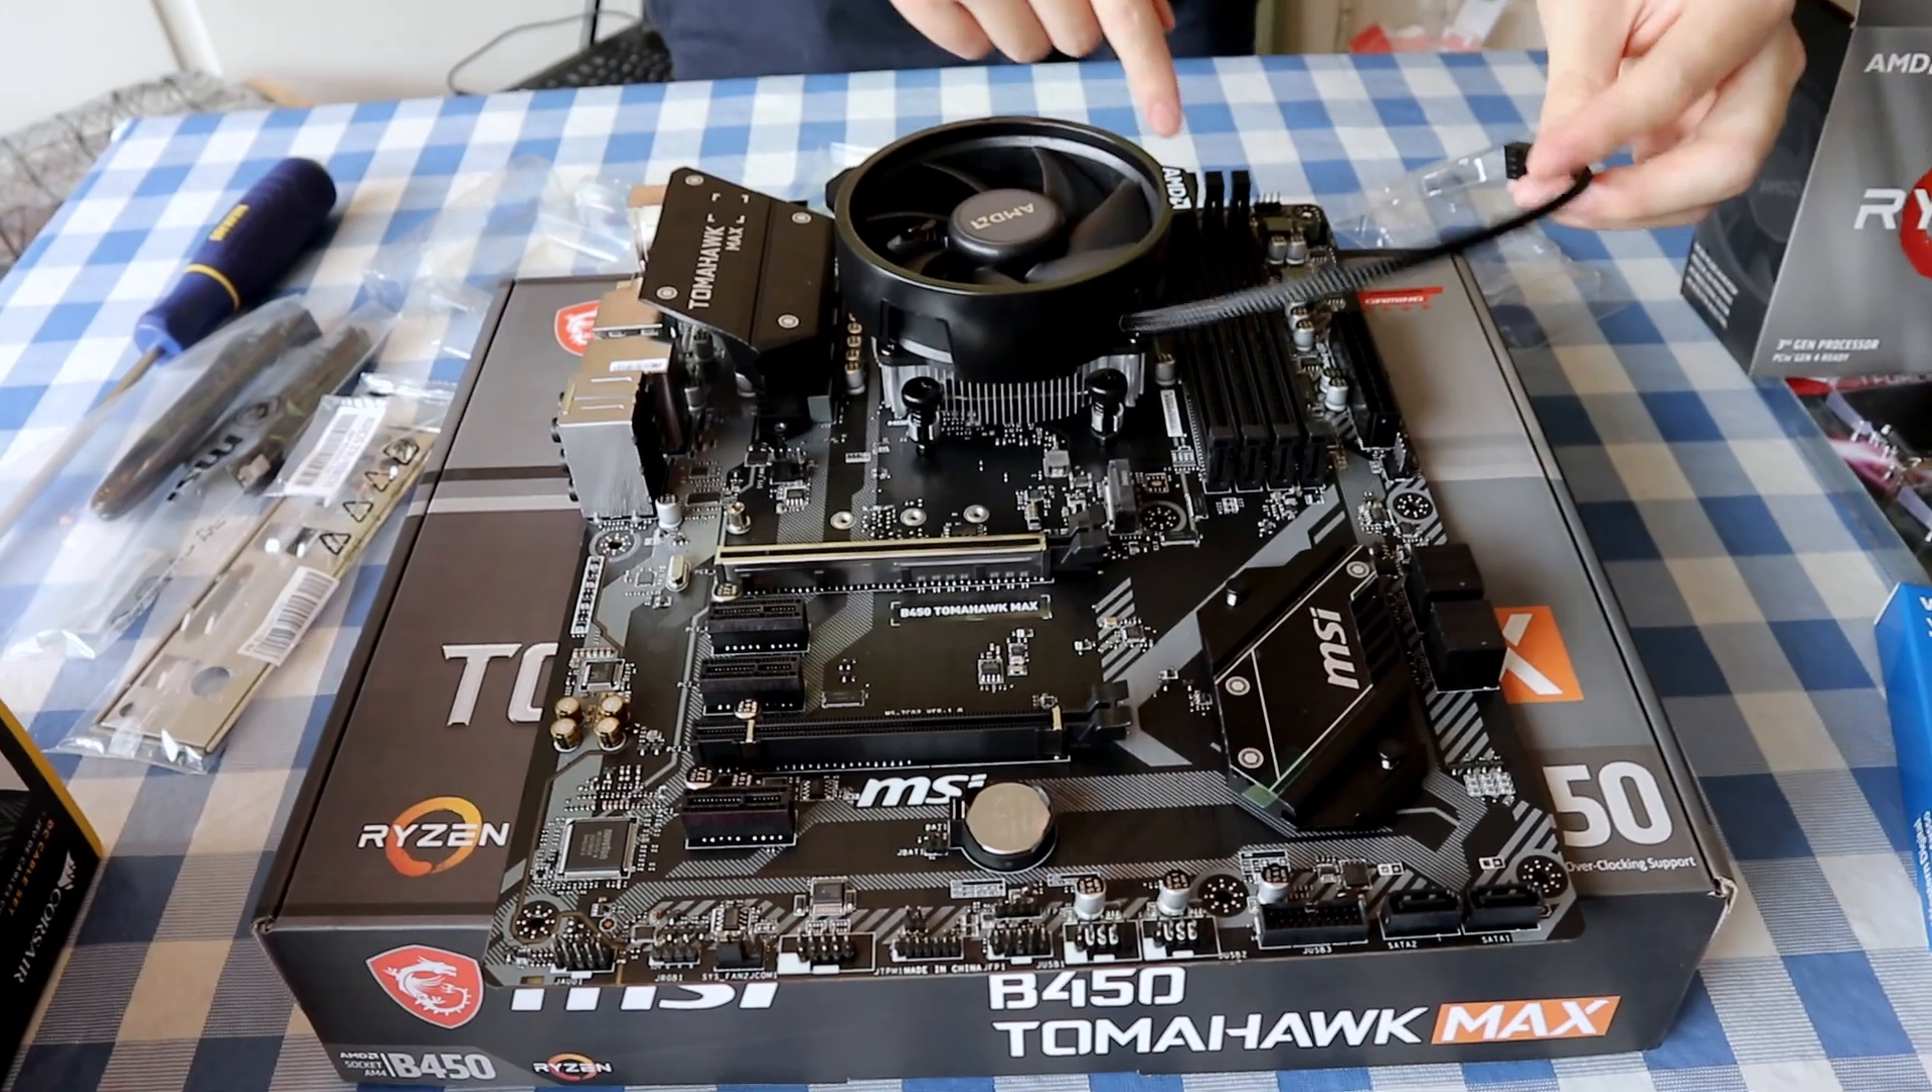With CPU and cooler installed, we can plug in our CPU fan.